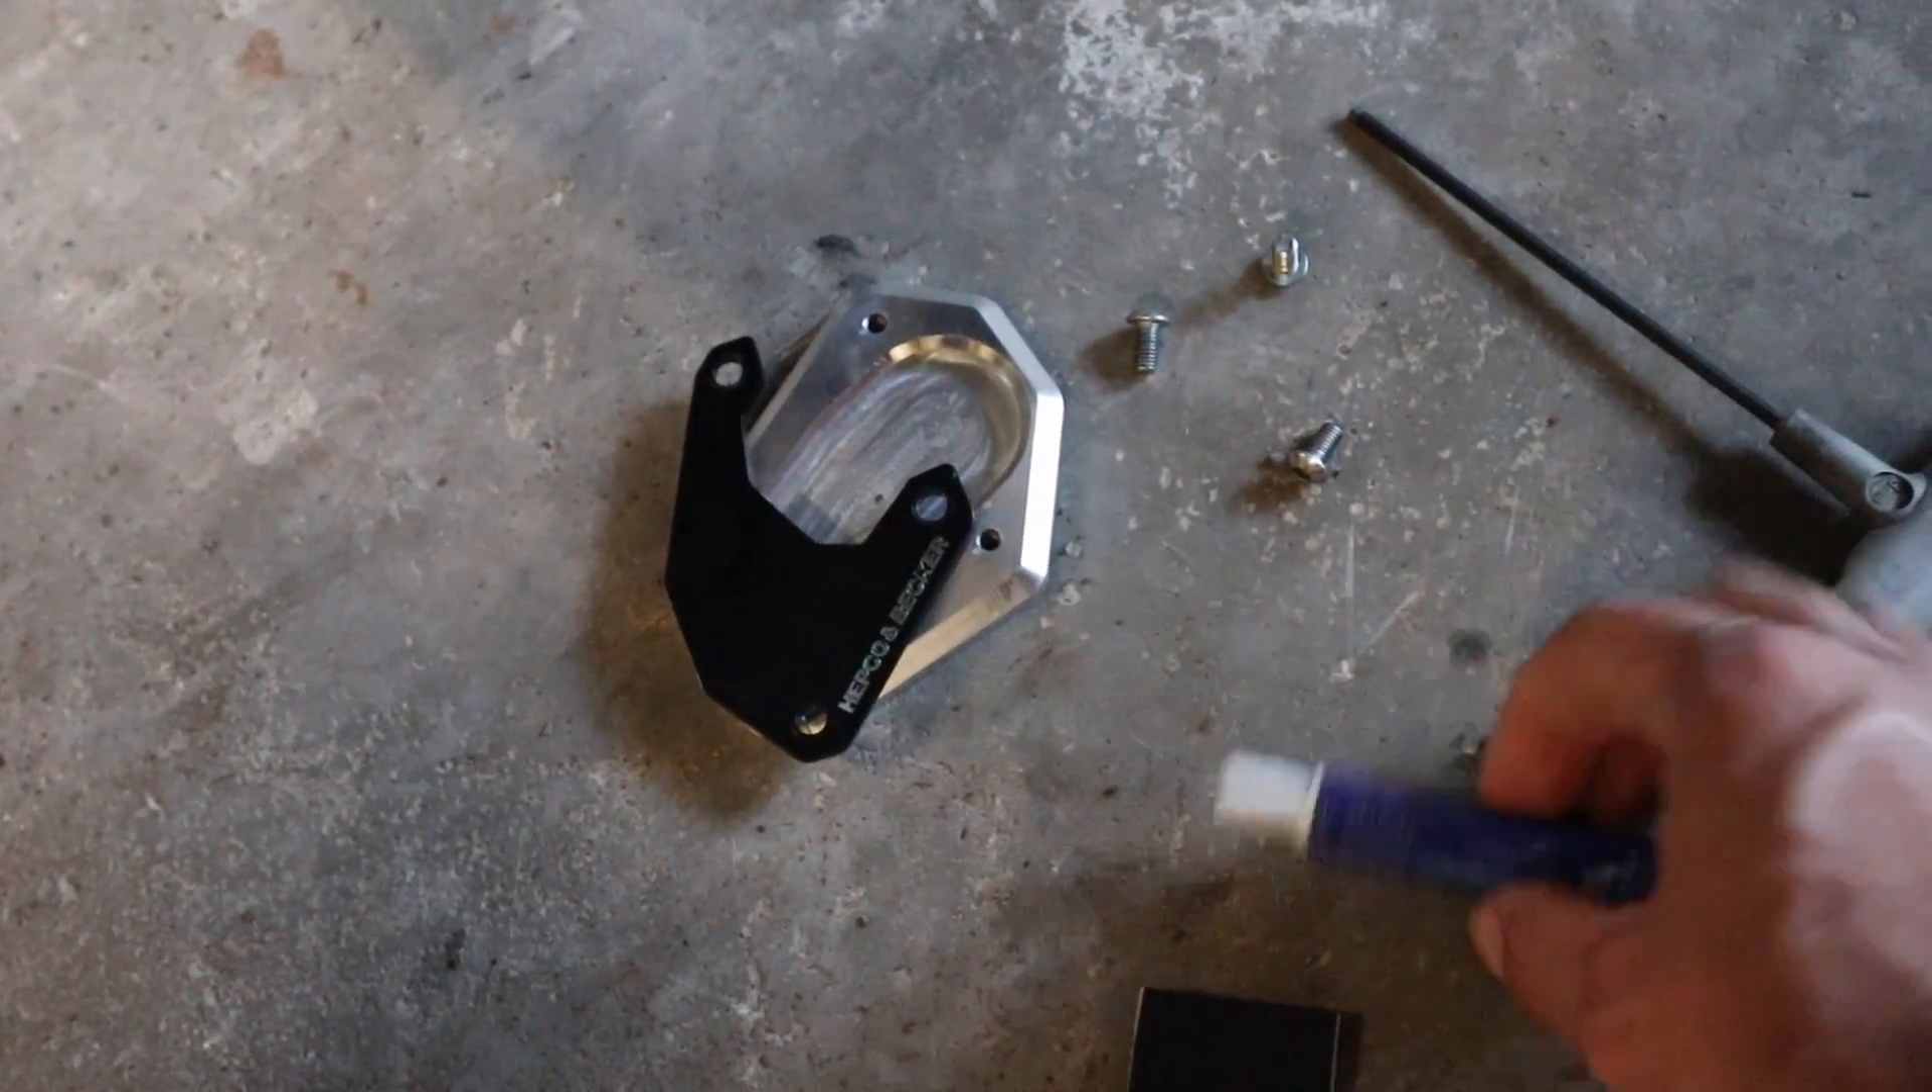All right, so I've already removed the three screws here separating the base plate and the top plate.